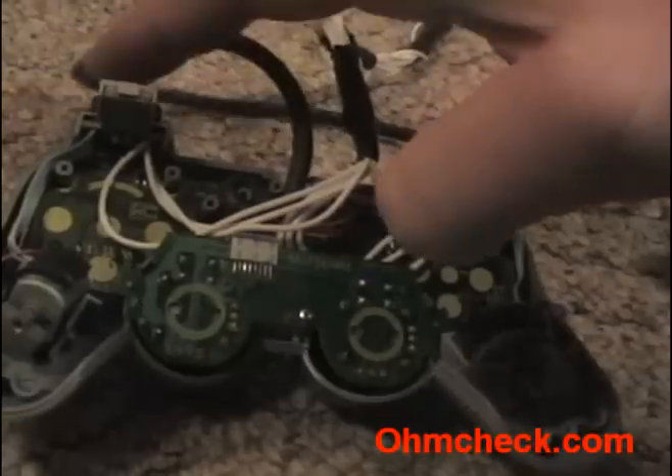We've got the controller opened up.